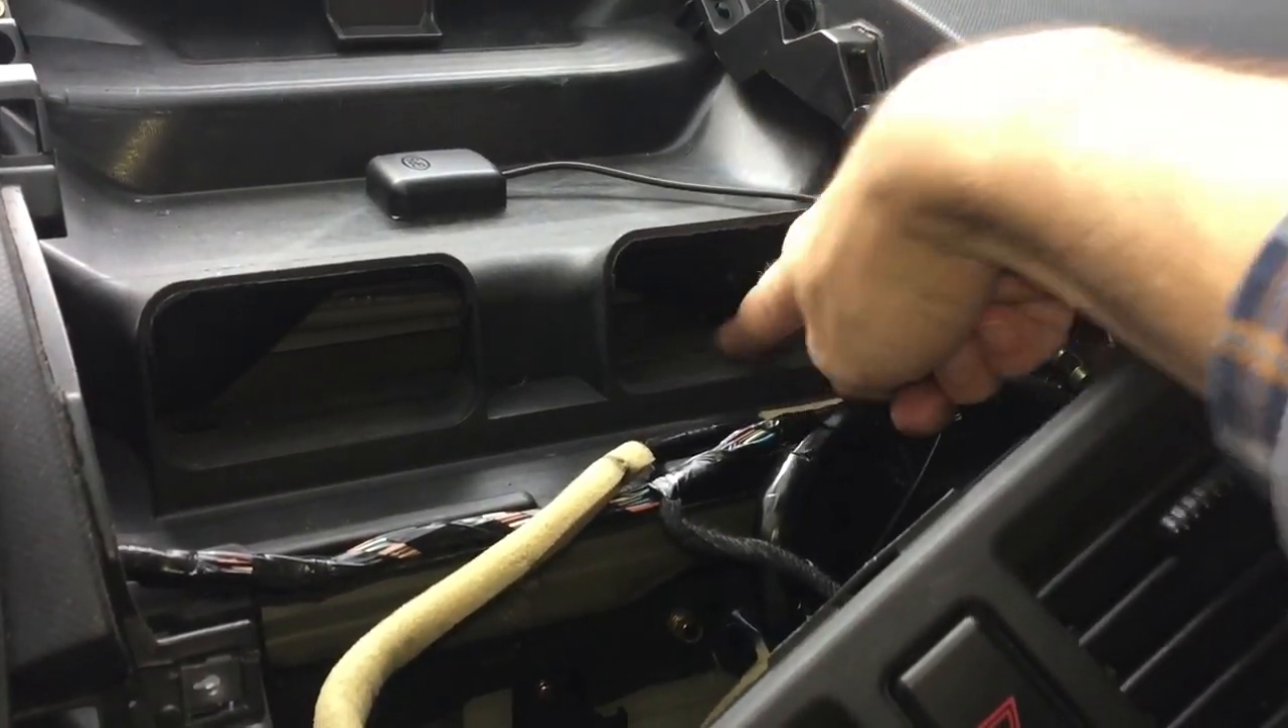You see here I already put the antenna and I glued that on this plastic here.